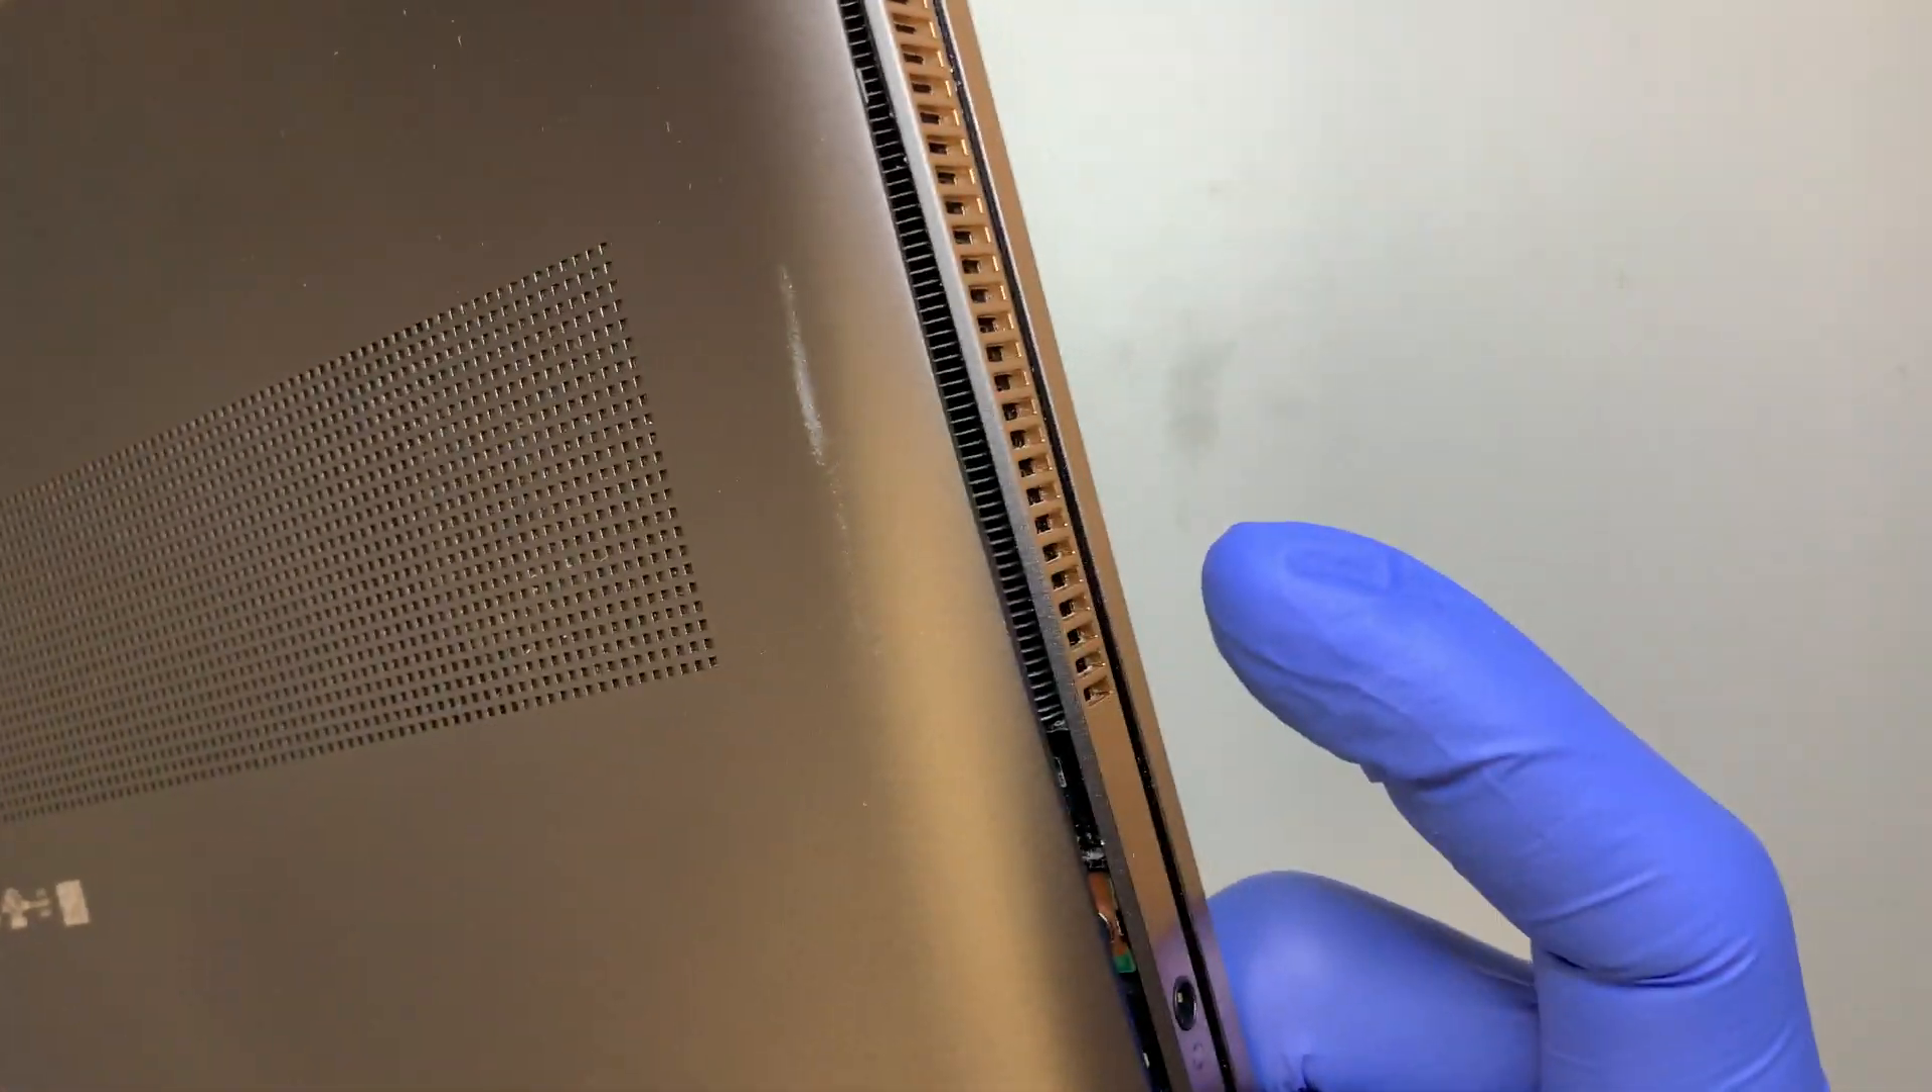As you can see on the side the back plate is being separated.